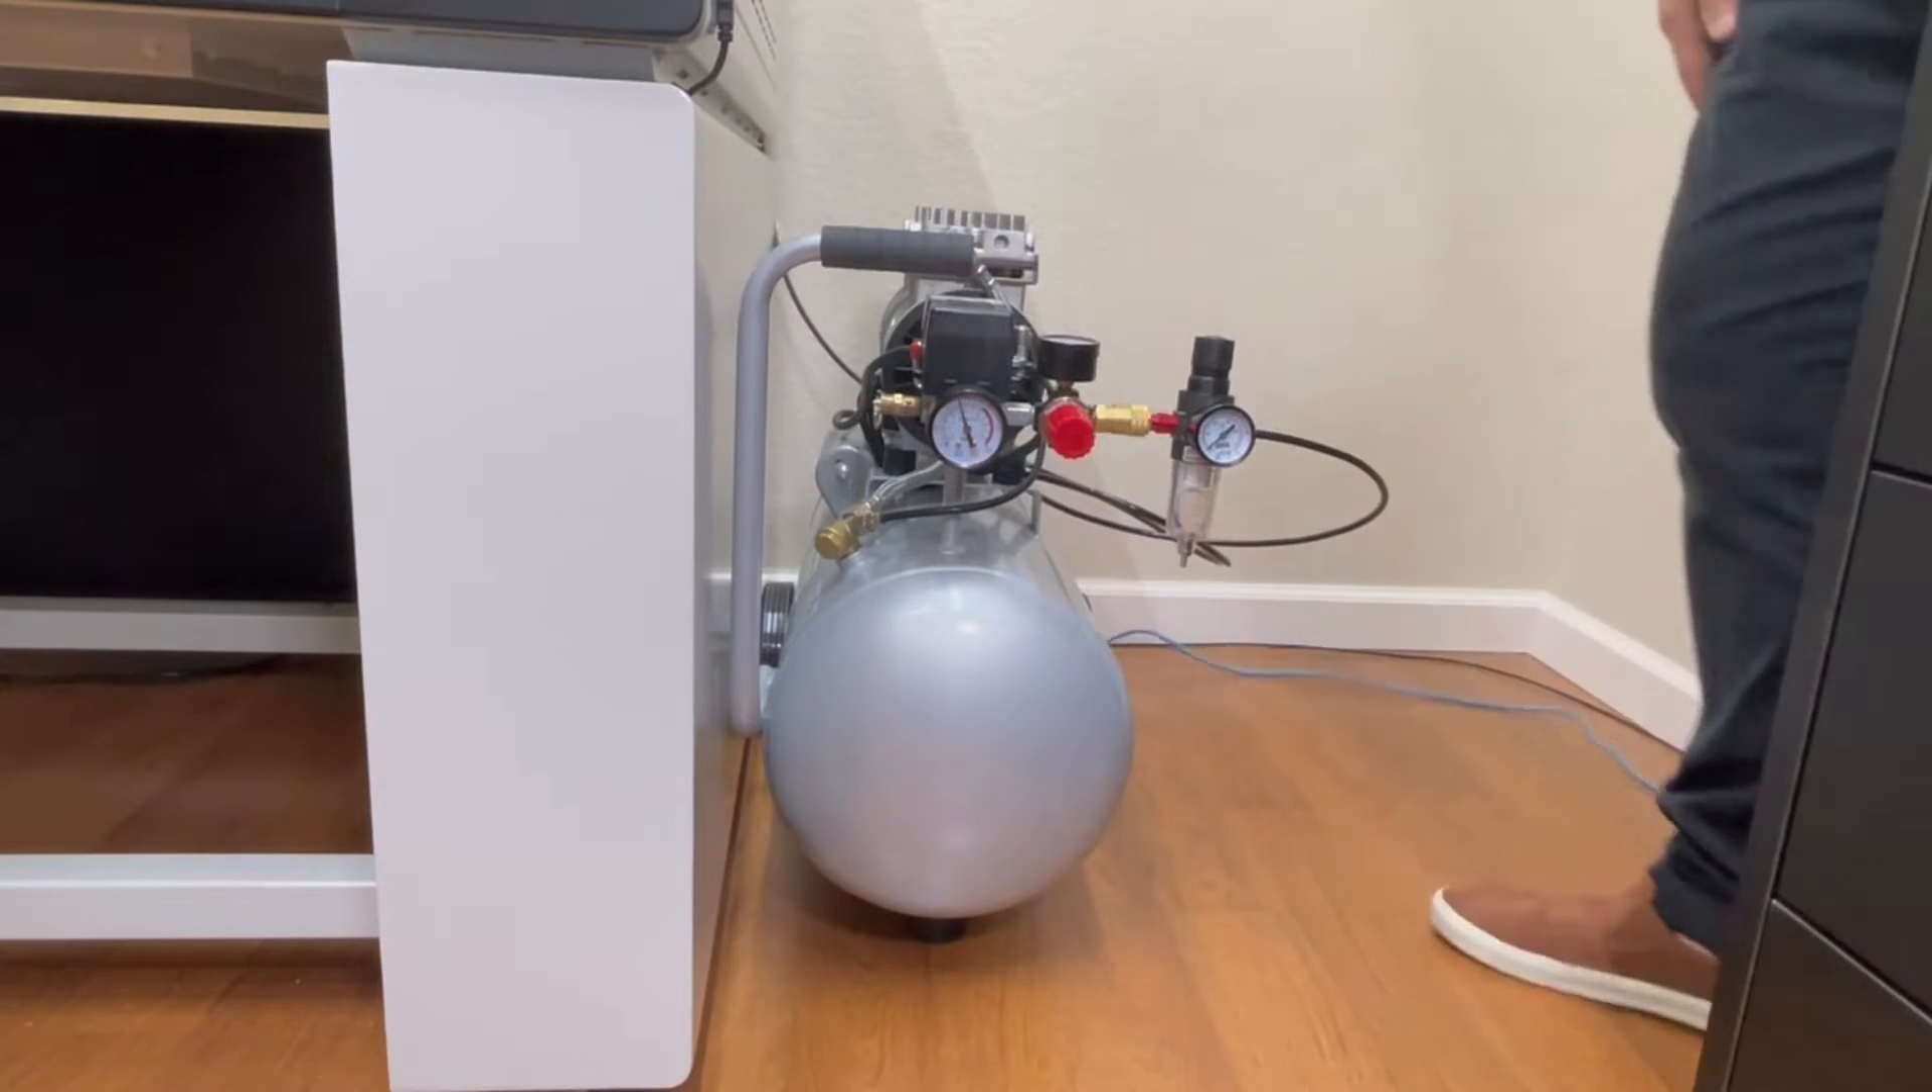I realized that the regulator and hose are sticking out way too much.